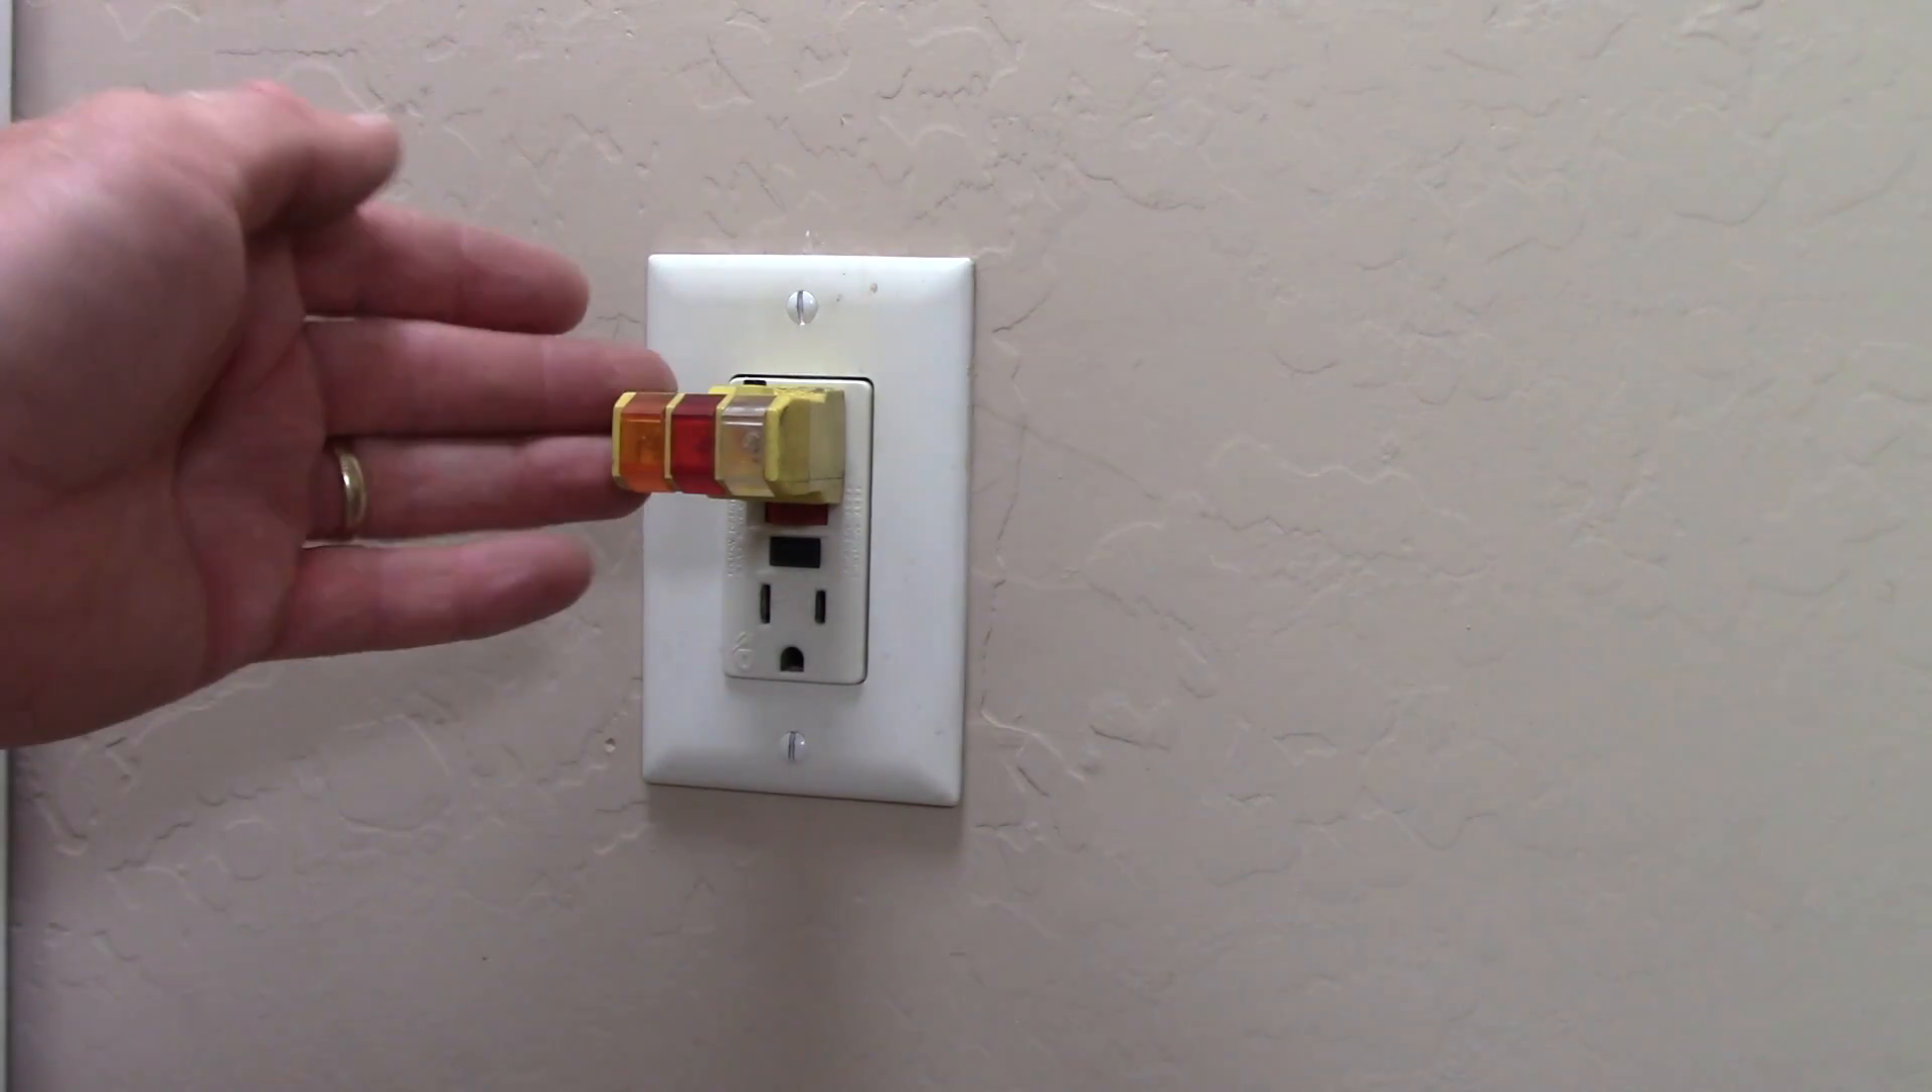We have a completed repair replacement of a GFCI receptacle.